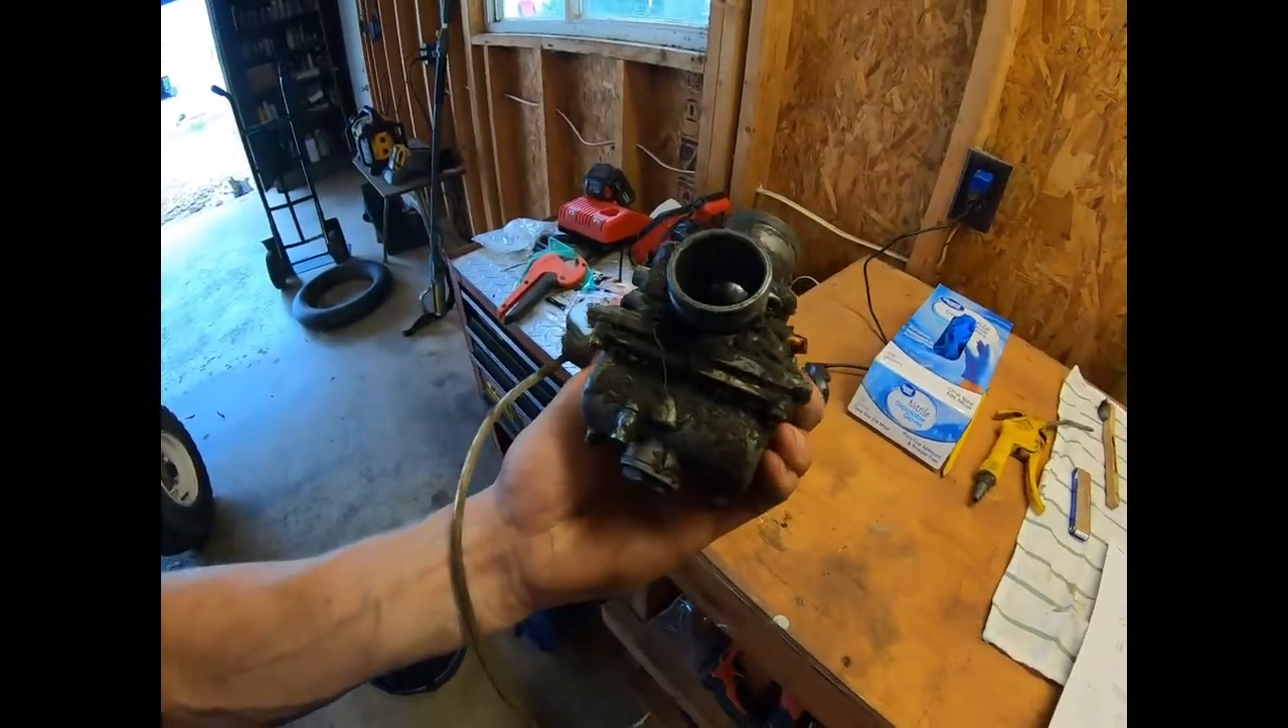So we've got the carburetor pulled off it's right here.